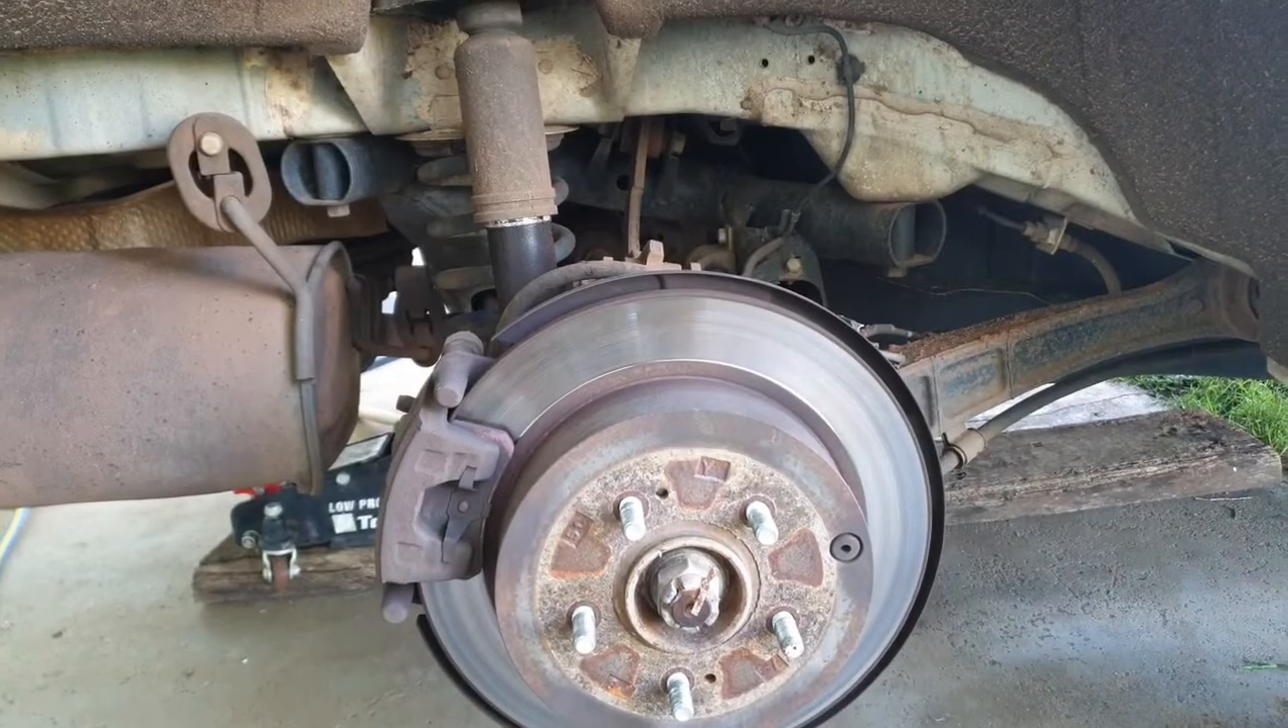Now I've already taken the wheel off and all that so I don't bore you with that sort of stuff.